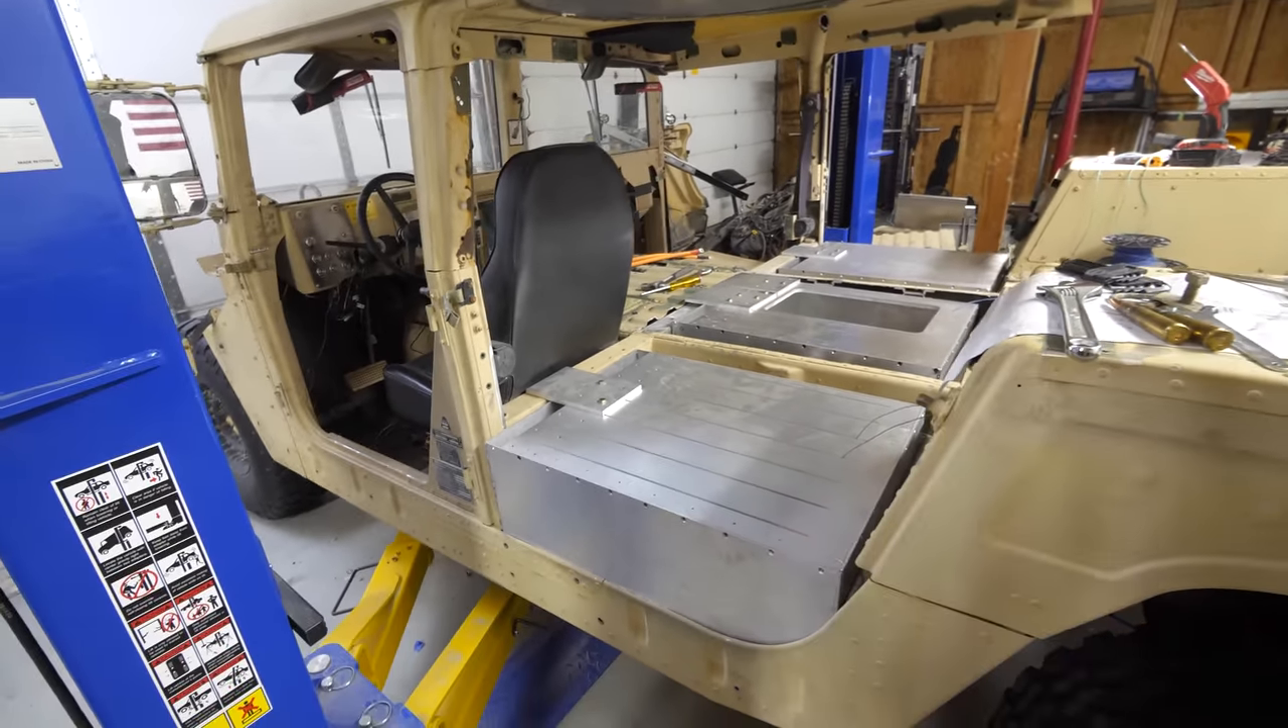And now all the boxes are in place.